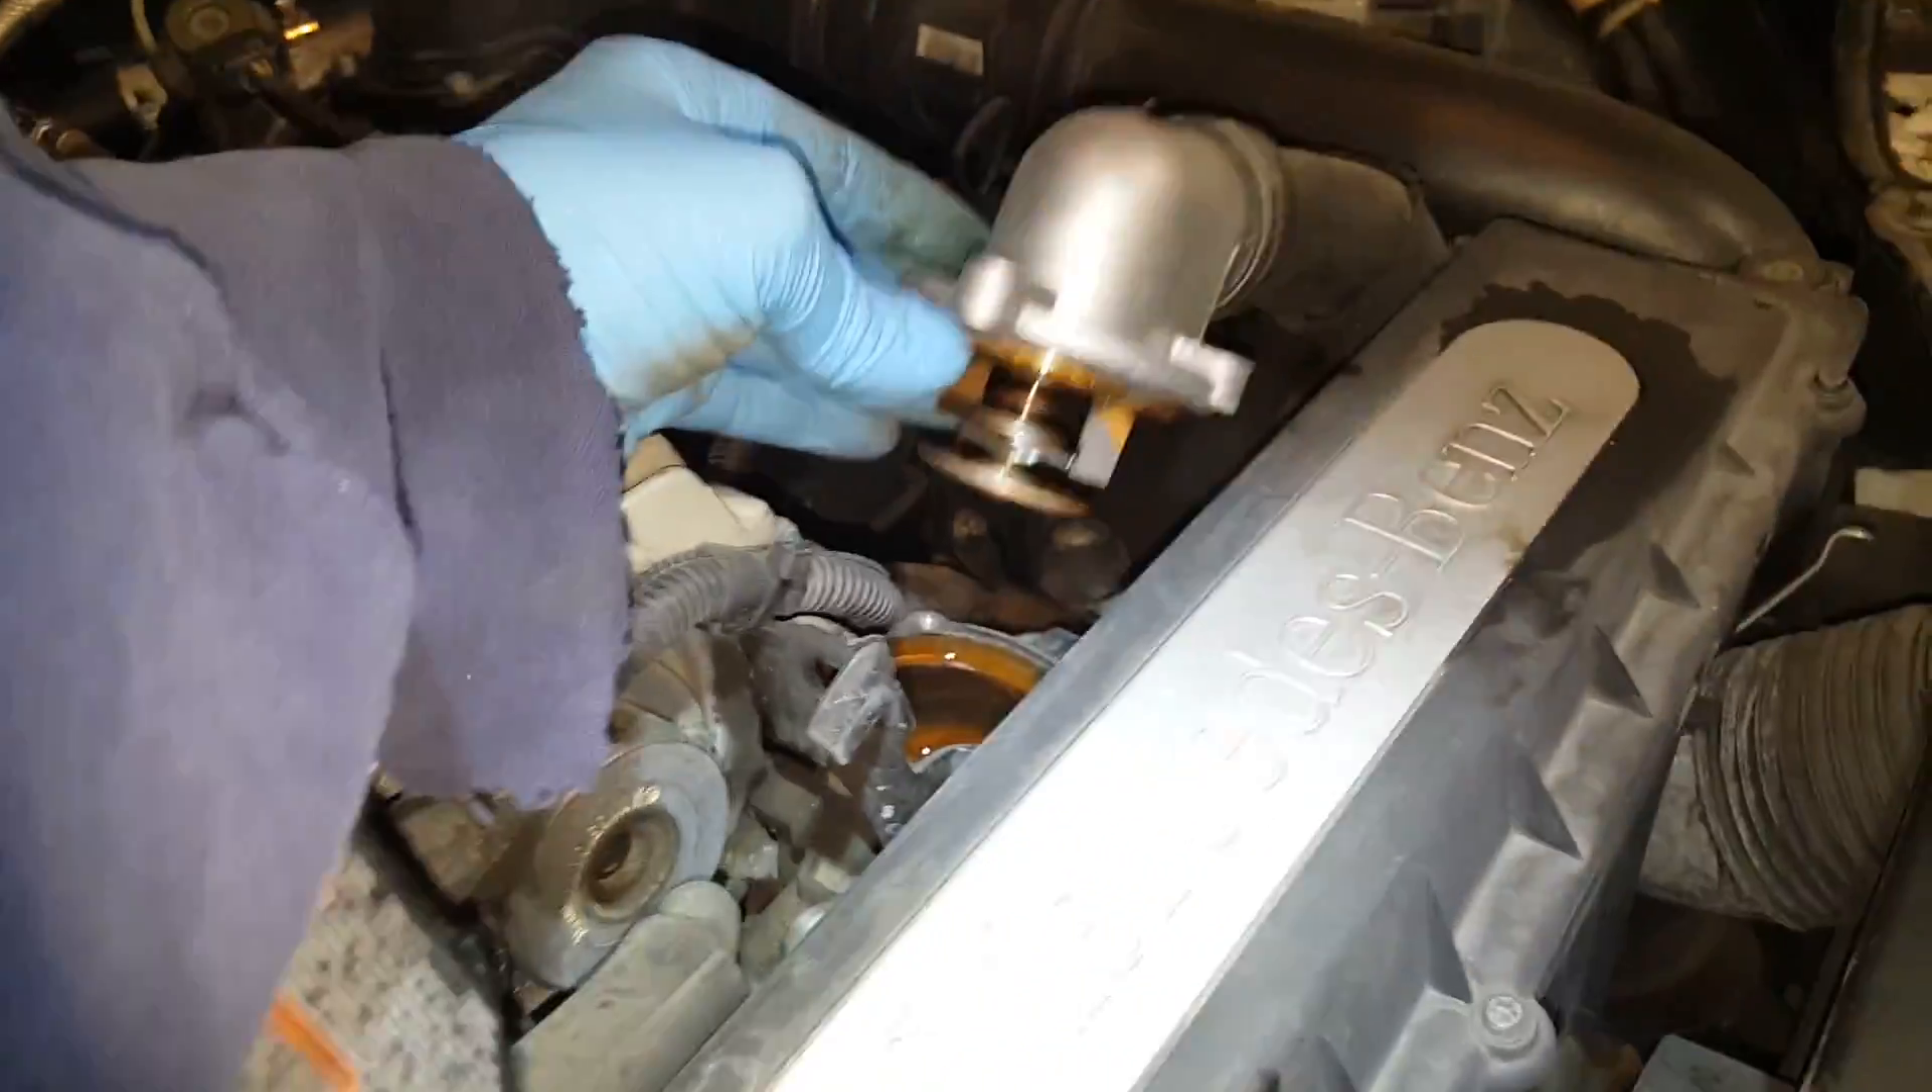I've also taken off the thermostat here.